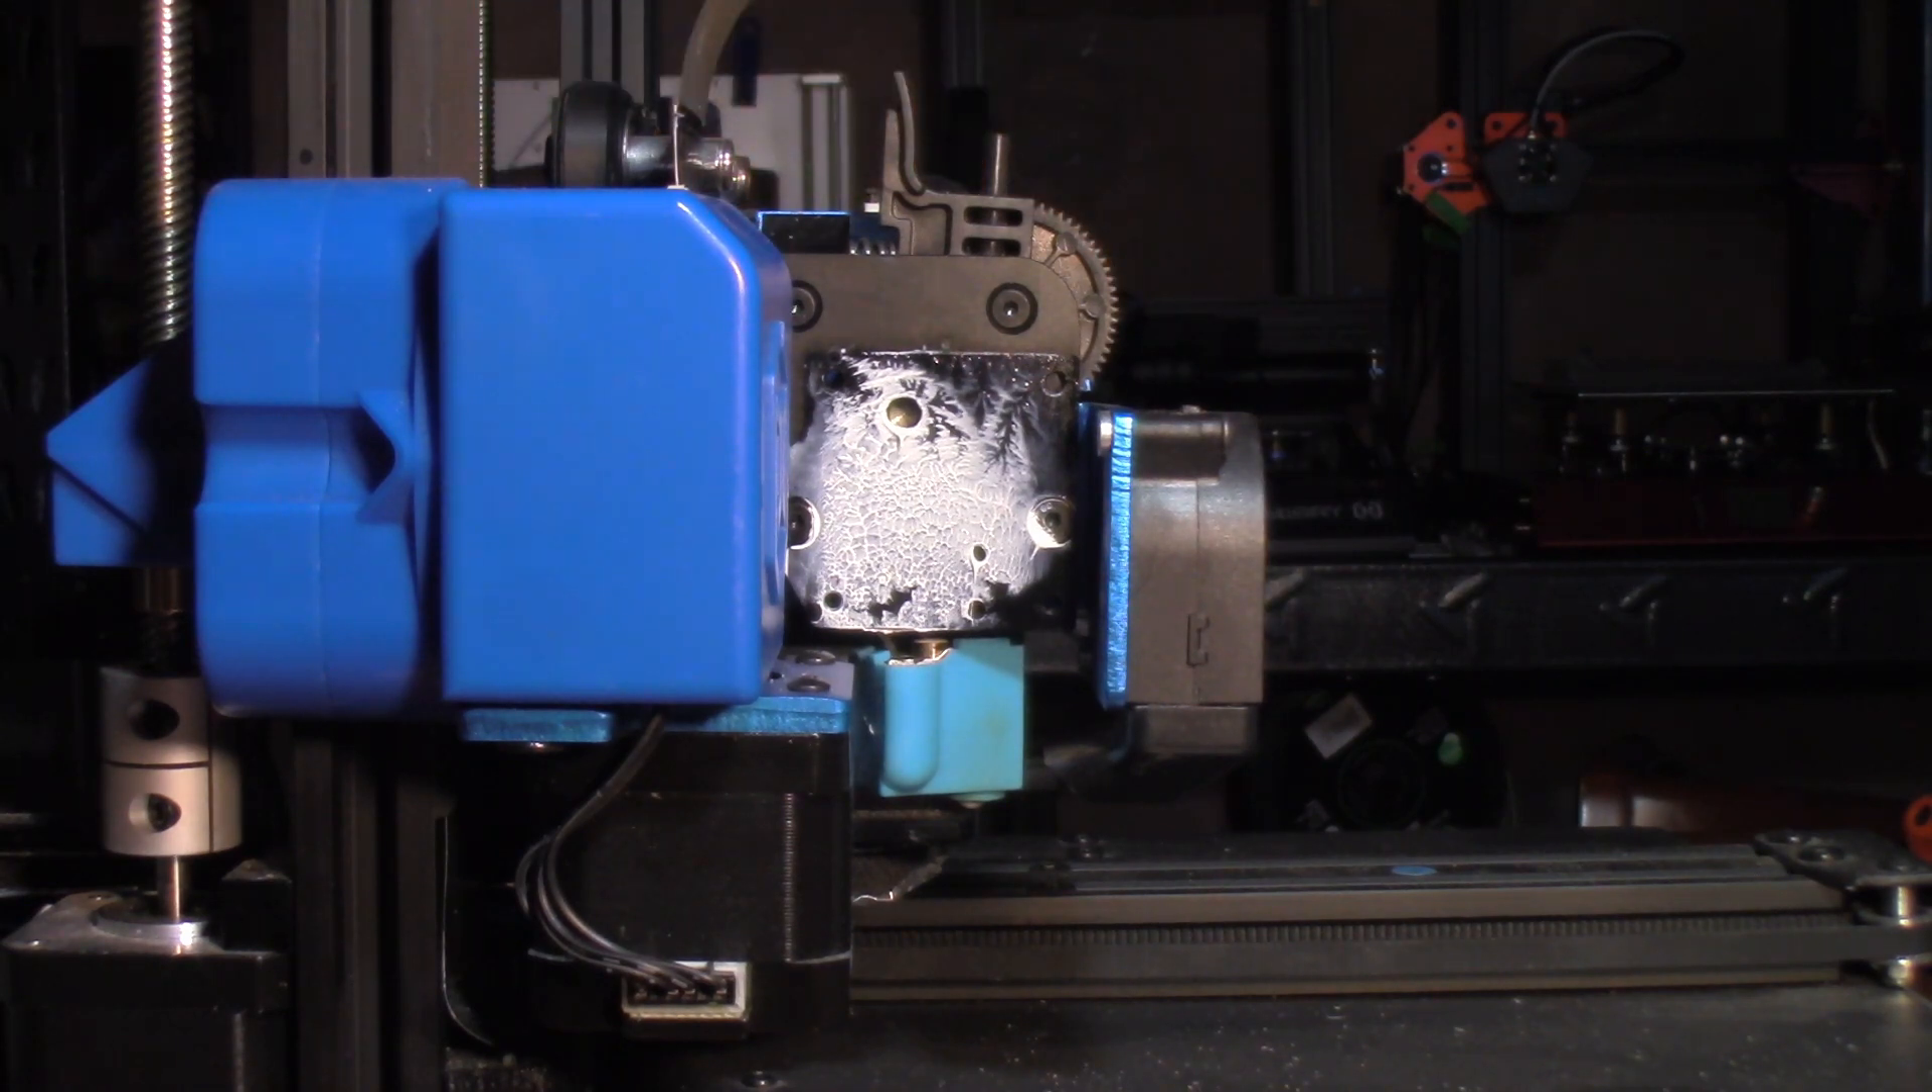Okay, now we've exposed the heat sink. And like I suspected, I had put some thermal compound on there.